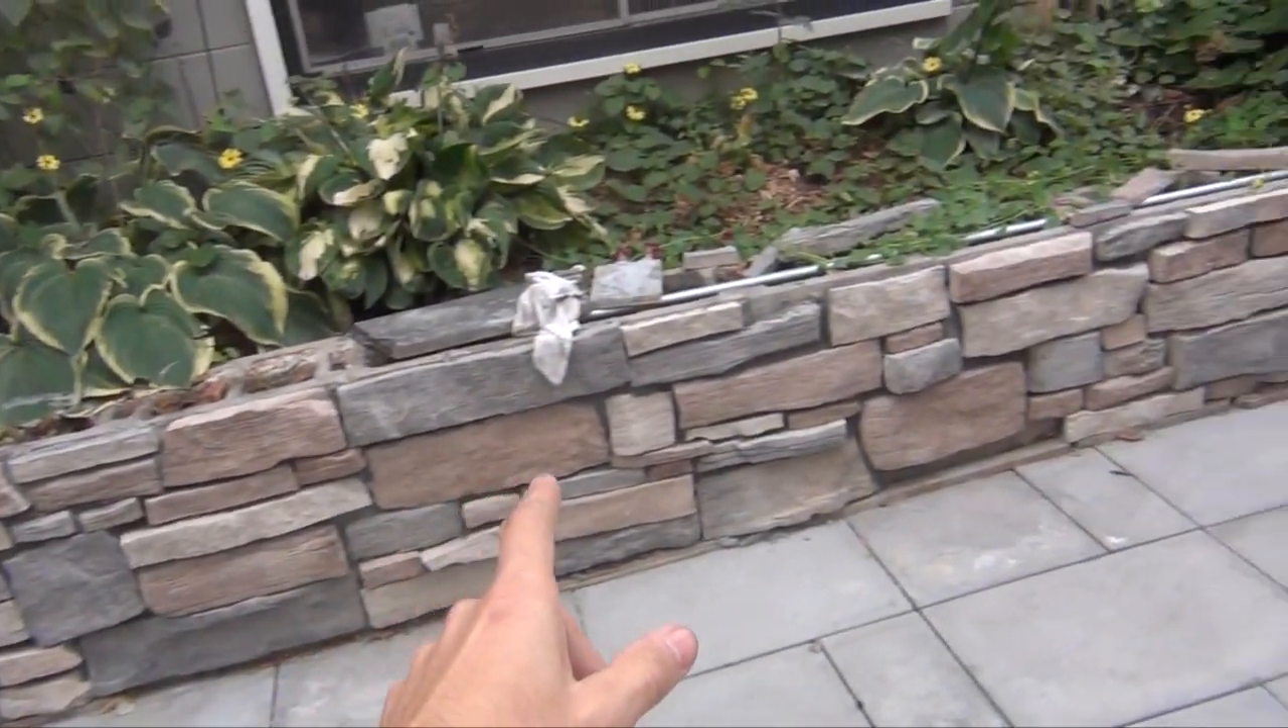So this weekend, Lindsay actually went ahead and she attached all the stone to this wall.